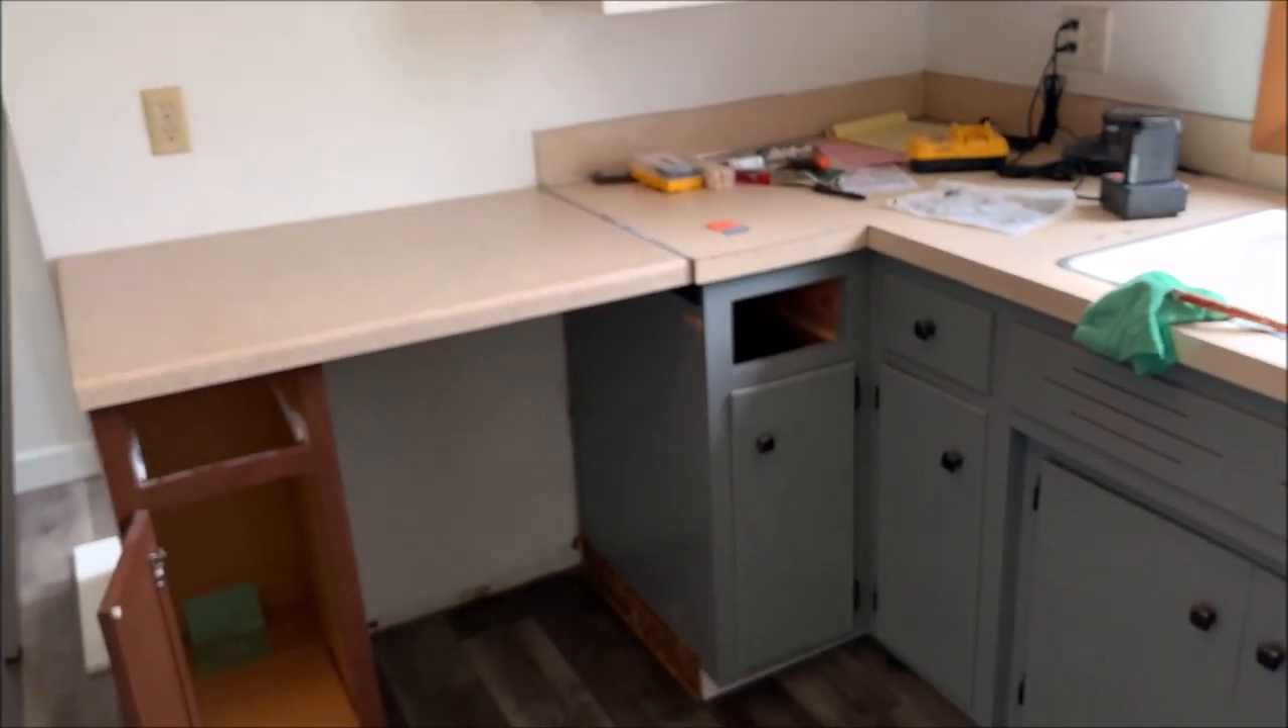The backsplash doesn't go all the way.